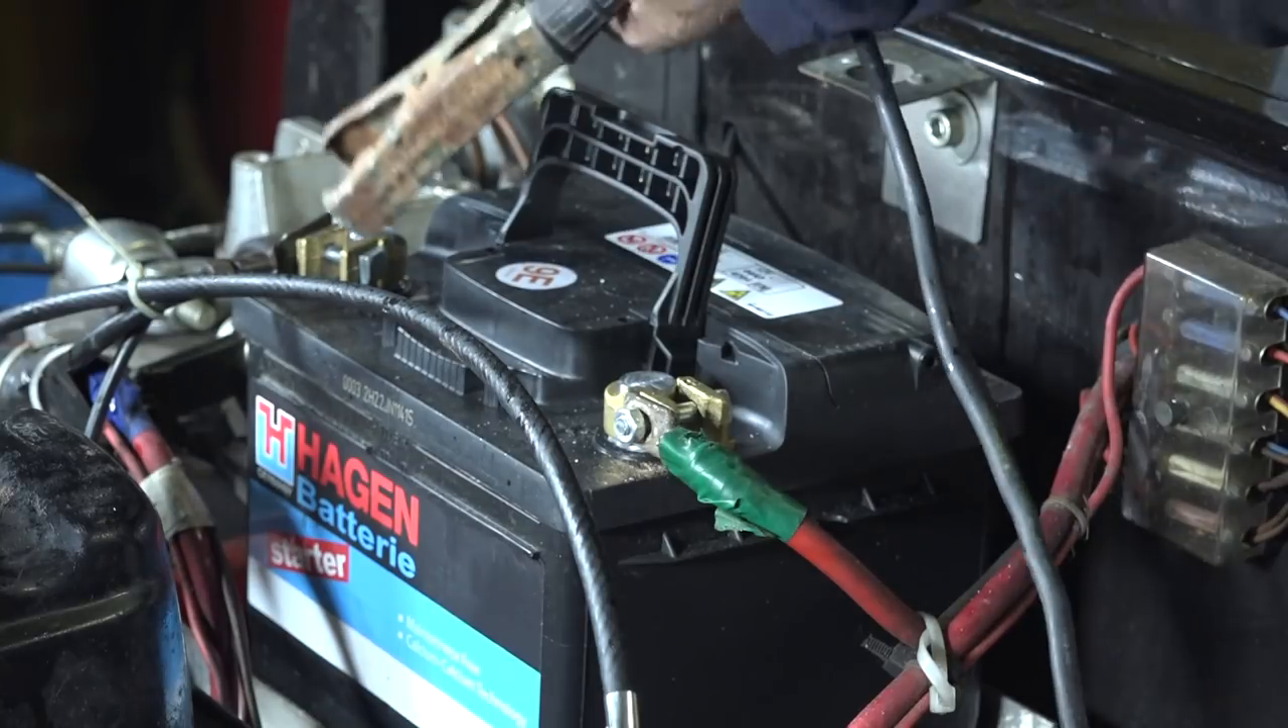I also installed the new battery and corrected the connections as you can see.